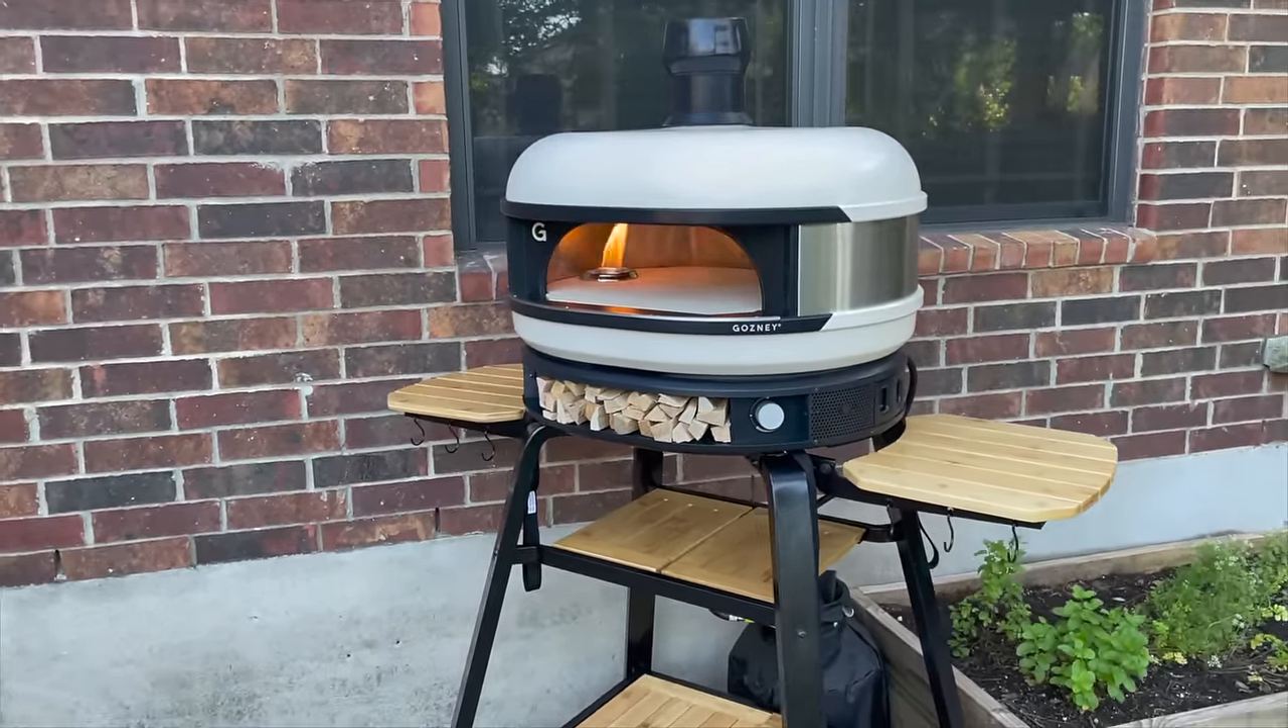So we got everything put together assembled on the stand.